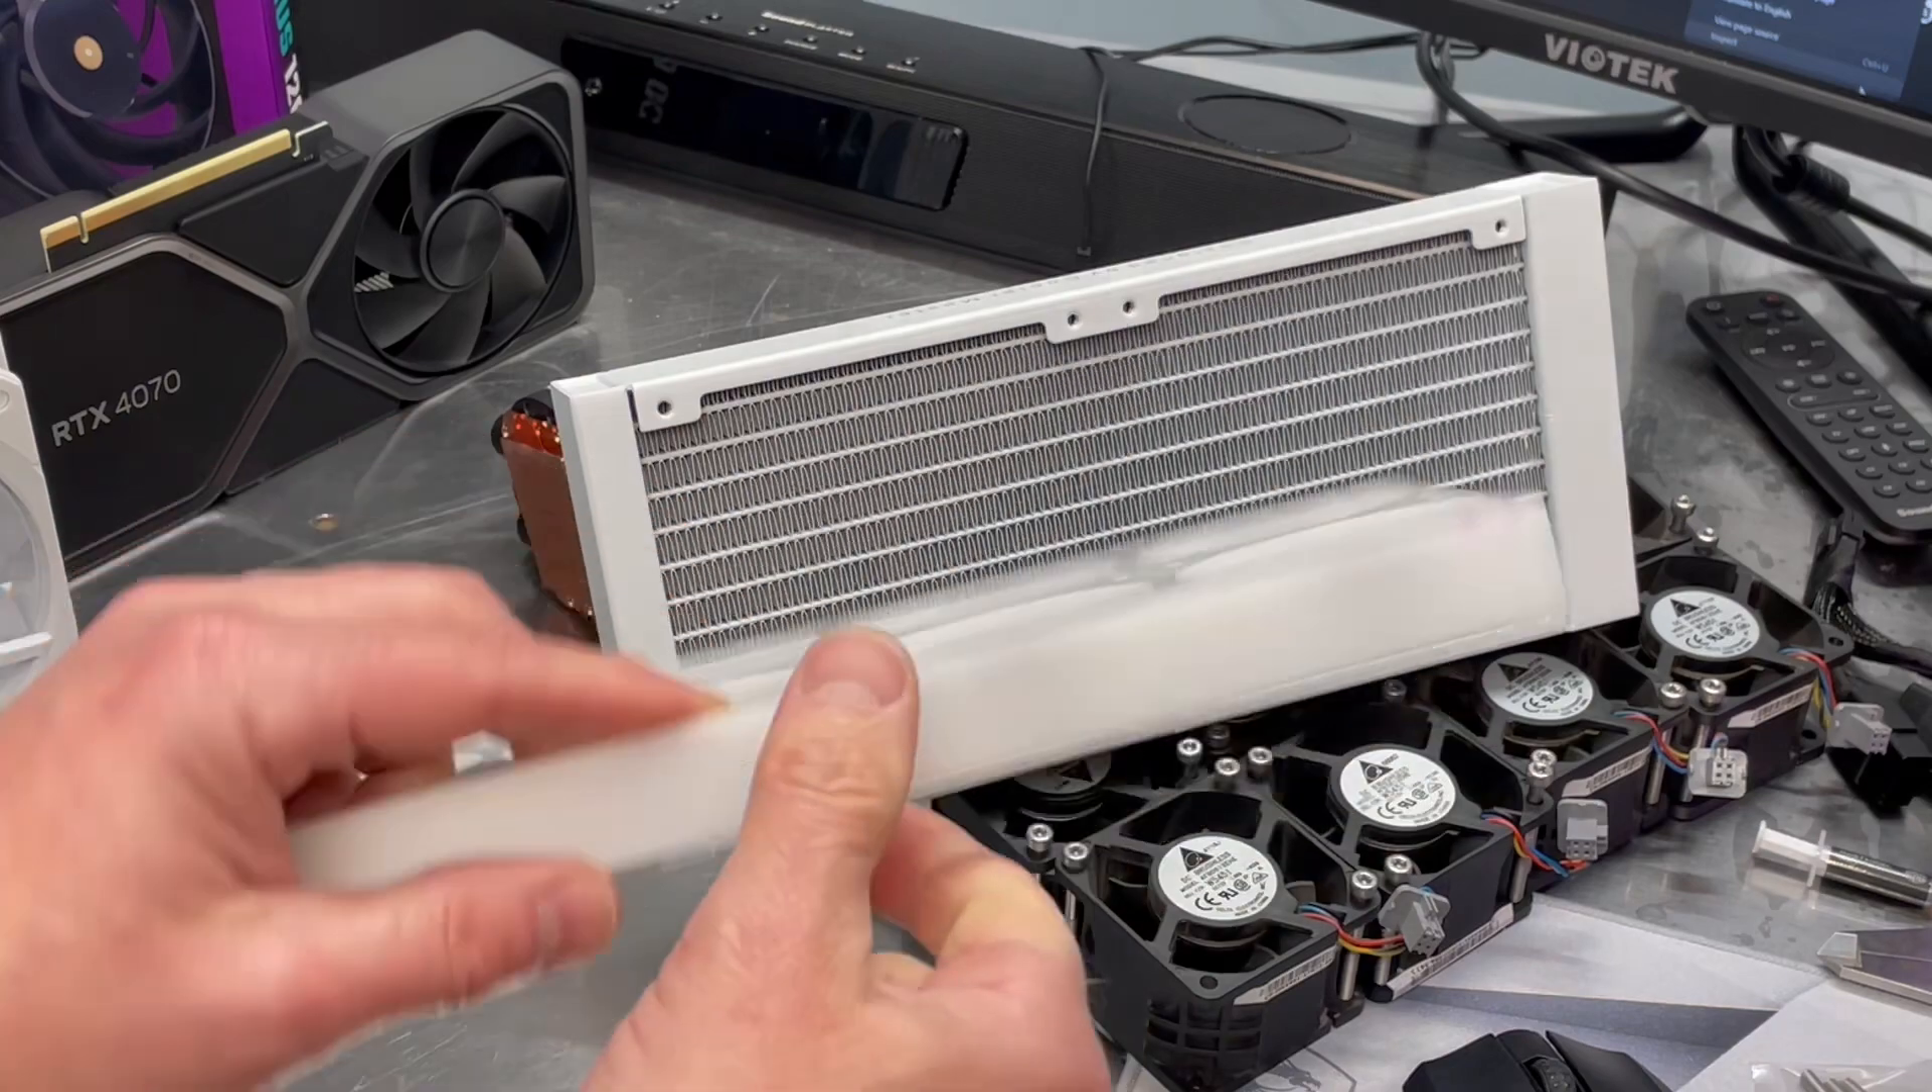So I've got the fans removed.